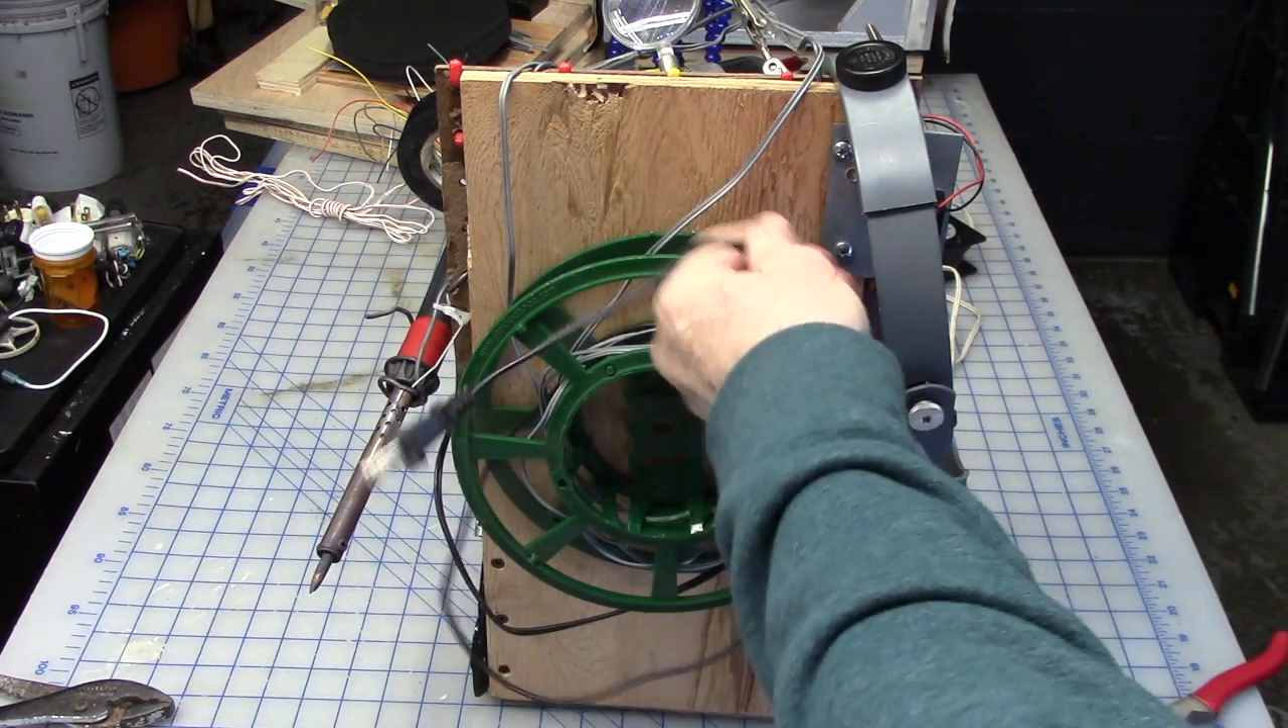I attached a small cord reel to the back. So now the wires can be wrapped up and everything's neat.